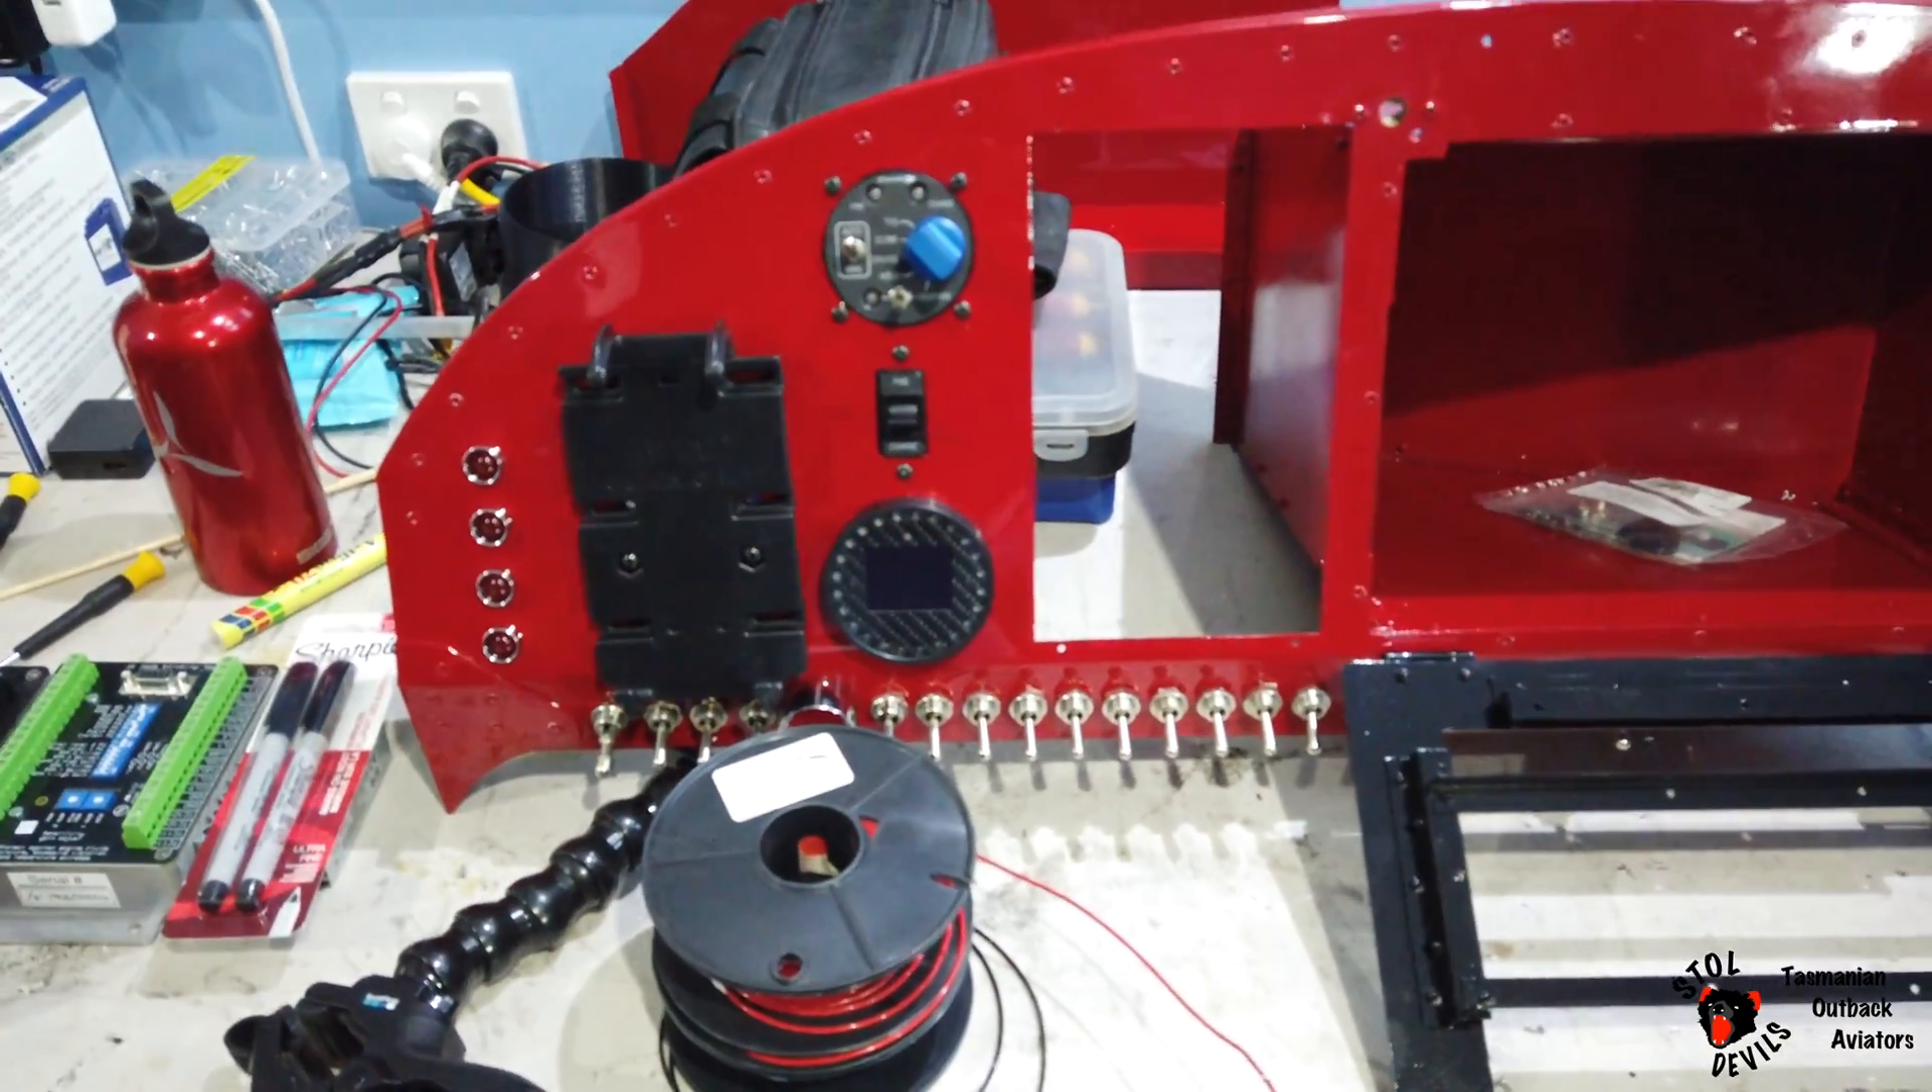I've got the iPad cover mount fitted with a few of the switches and instruments.